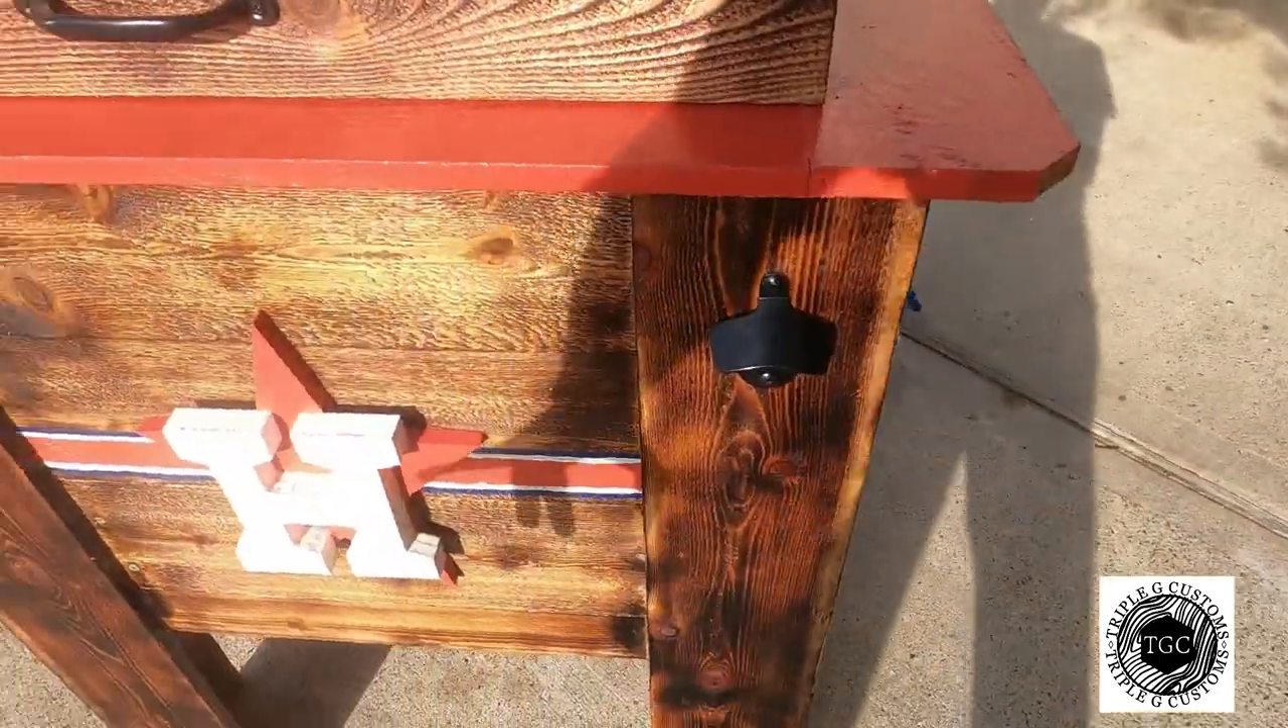We put a 3D logo on it. Houston Astros logo on top.